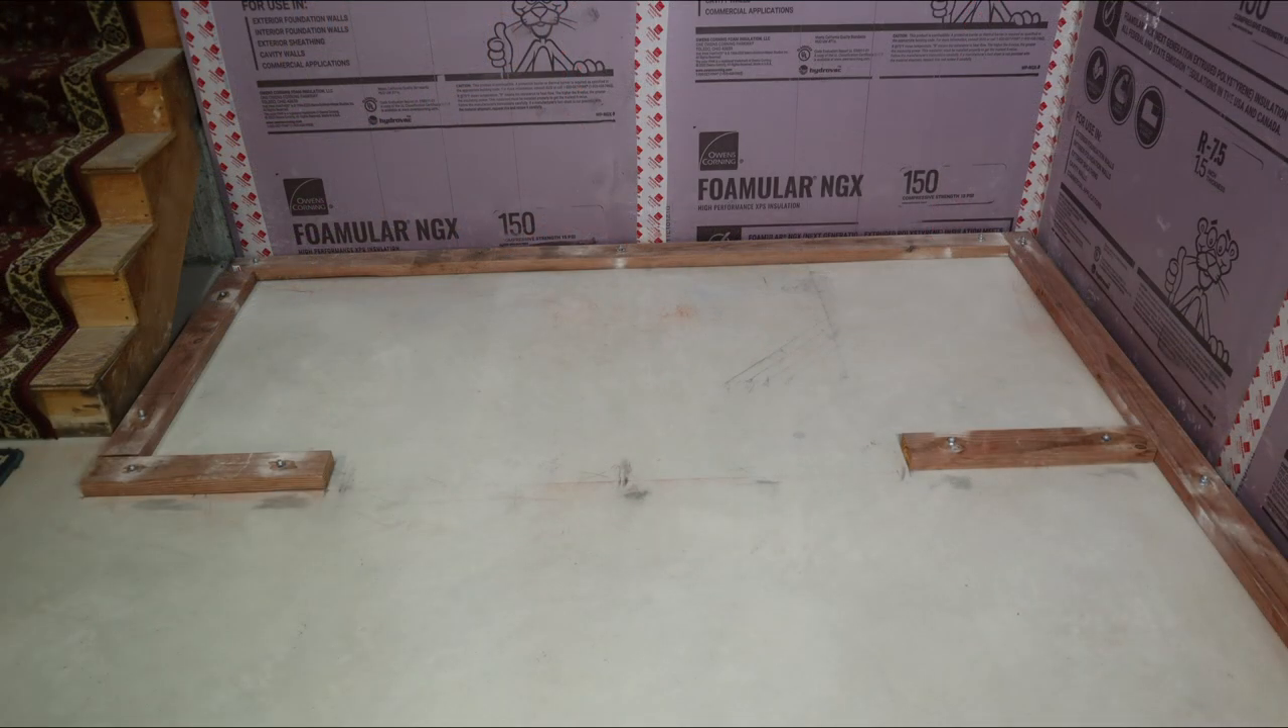Here are some pictures of the base plates installed.